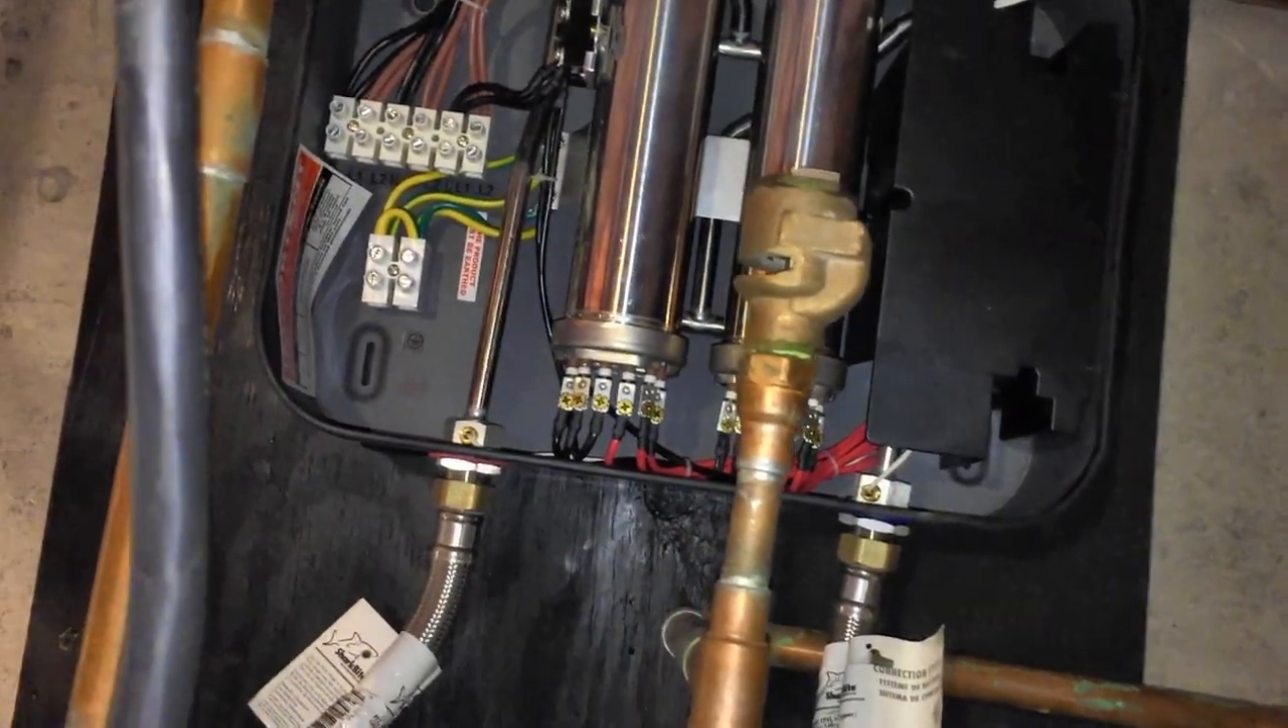We've got the new hot water heater attached to the wall right there and you'll see these we've got uh hoses for the uh inlet and outlet.